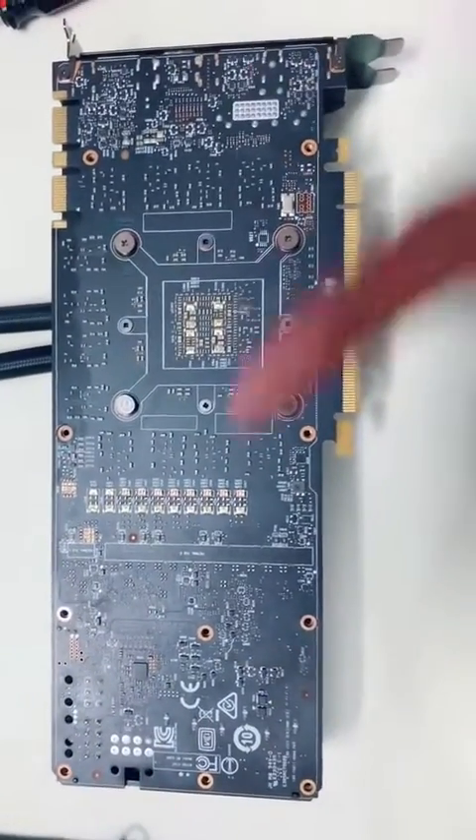So the back plate is off.